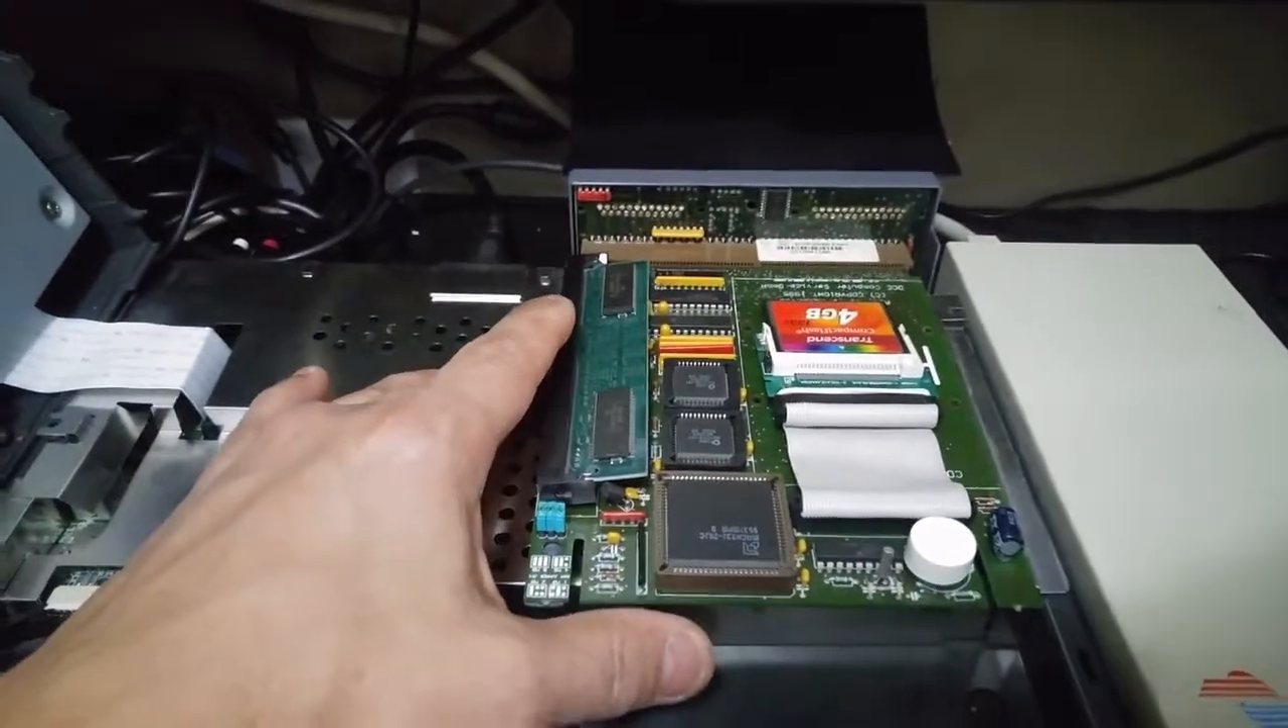Have the new compact flash installed, replacing the hard drive that was in there.